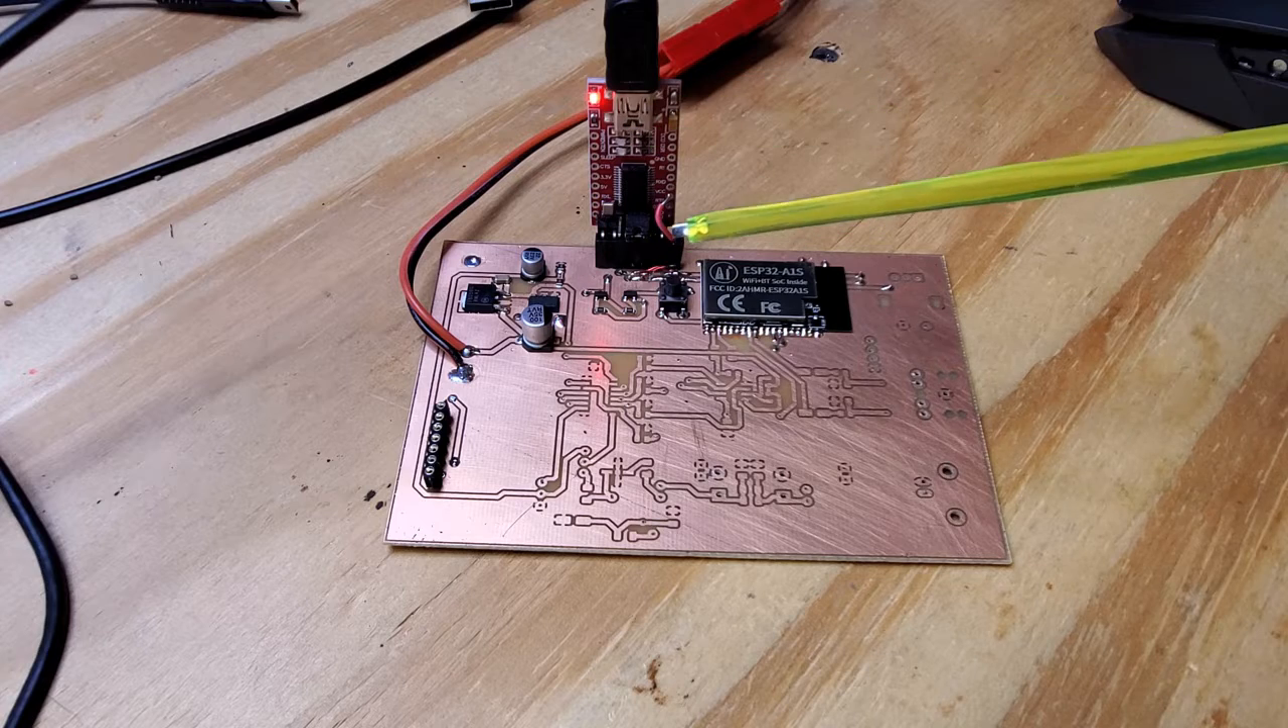Okay, so I've got the USB to serial programmer connected here.